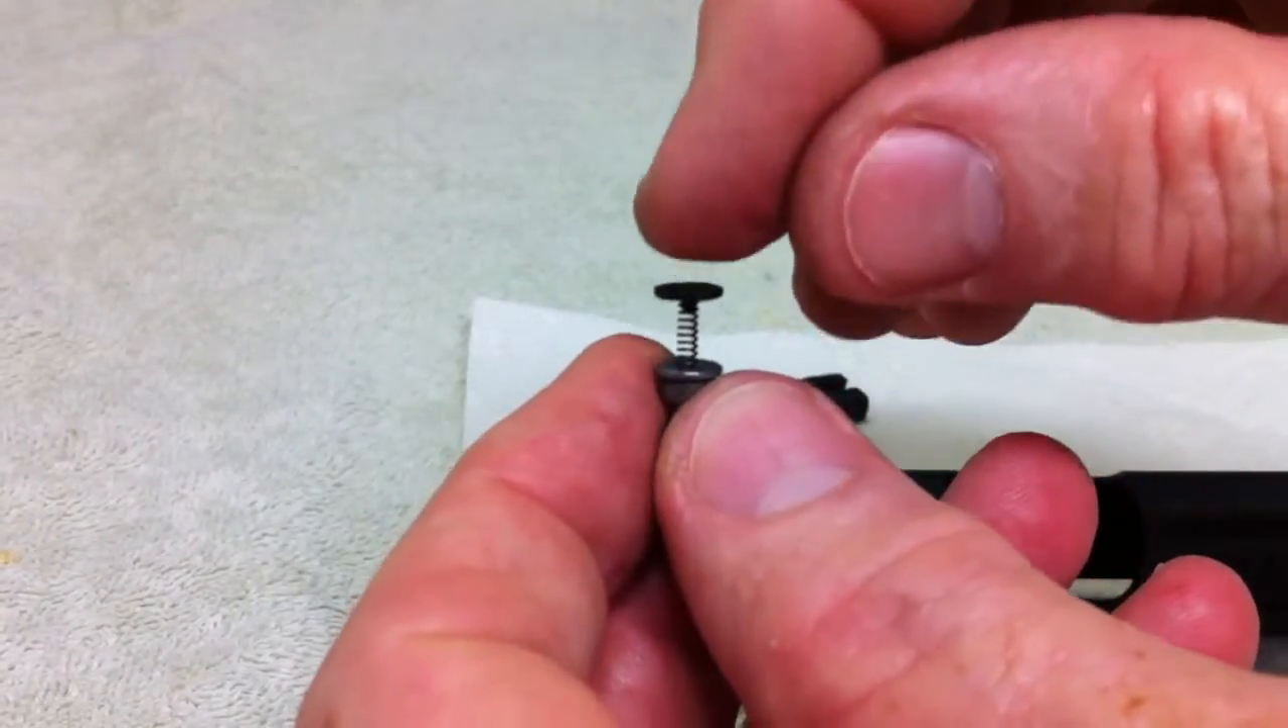You've got the little plastic cover on top of the spring.